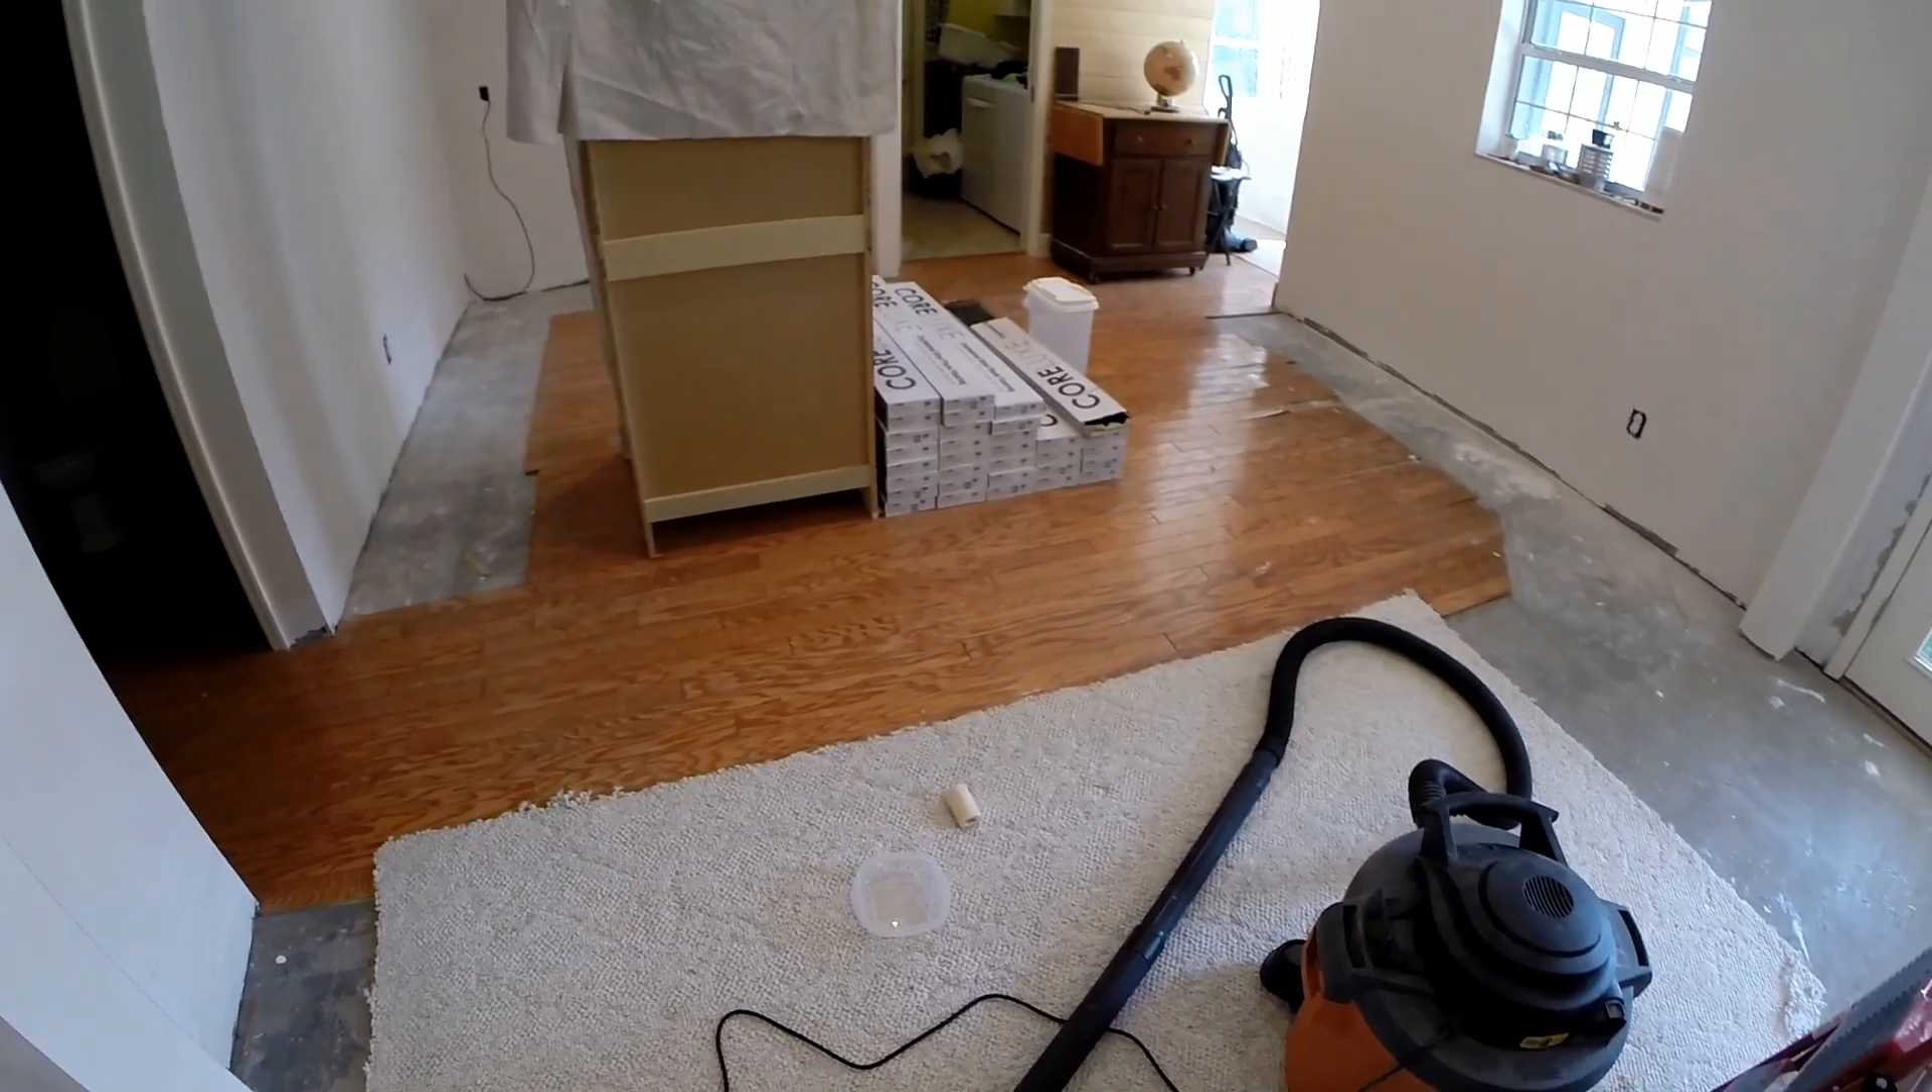I guess we're about half way with the flooring. All this flooring still has to come up.